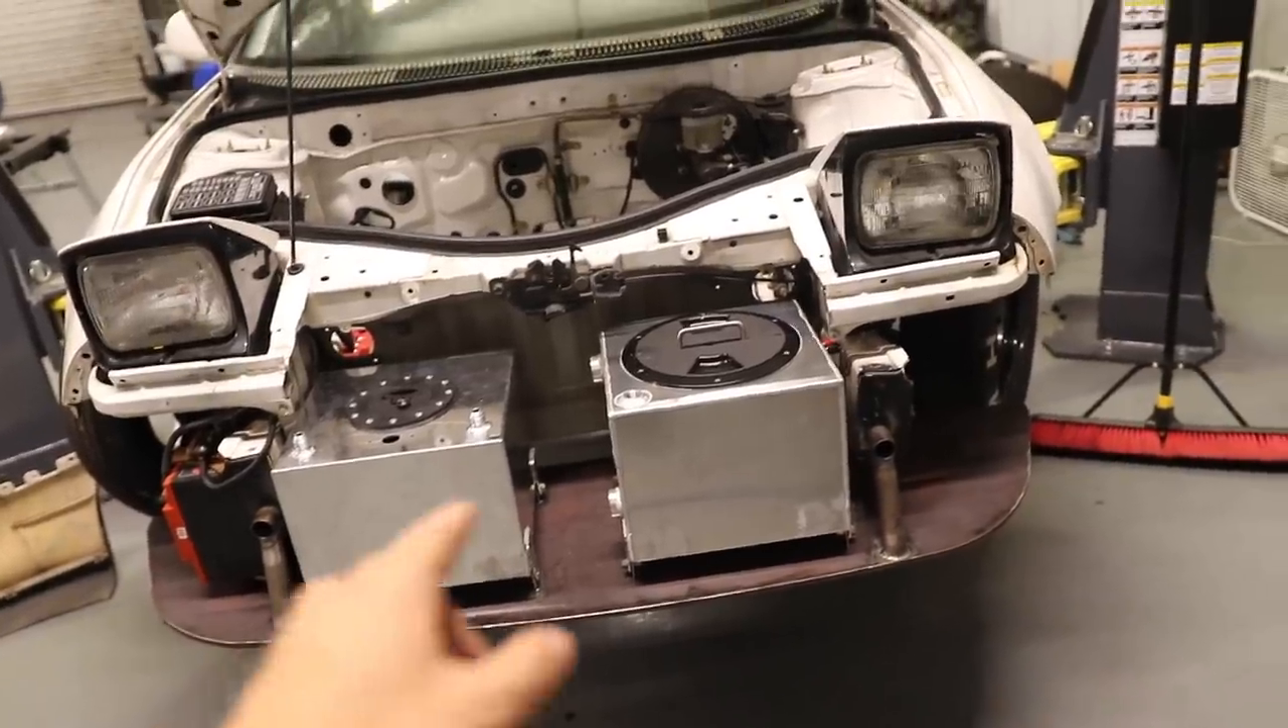Our fuel cell and water box are just about mounted up here on the nose of the mr2.